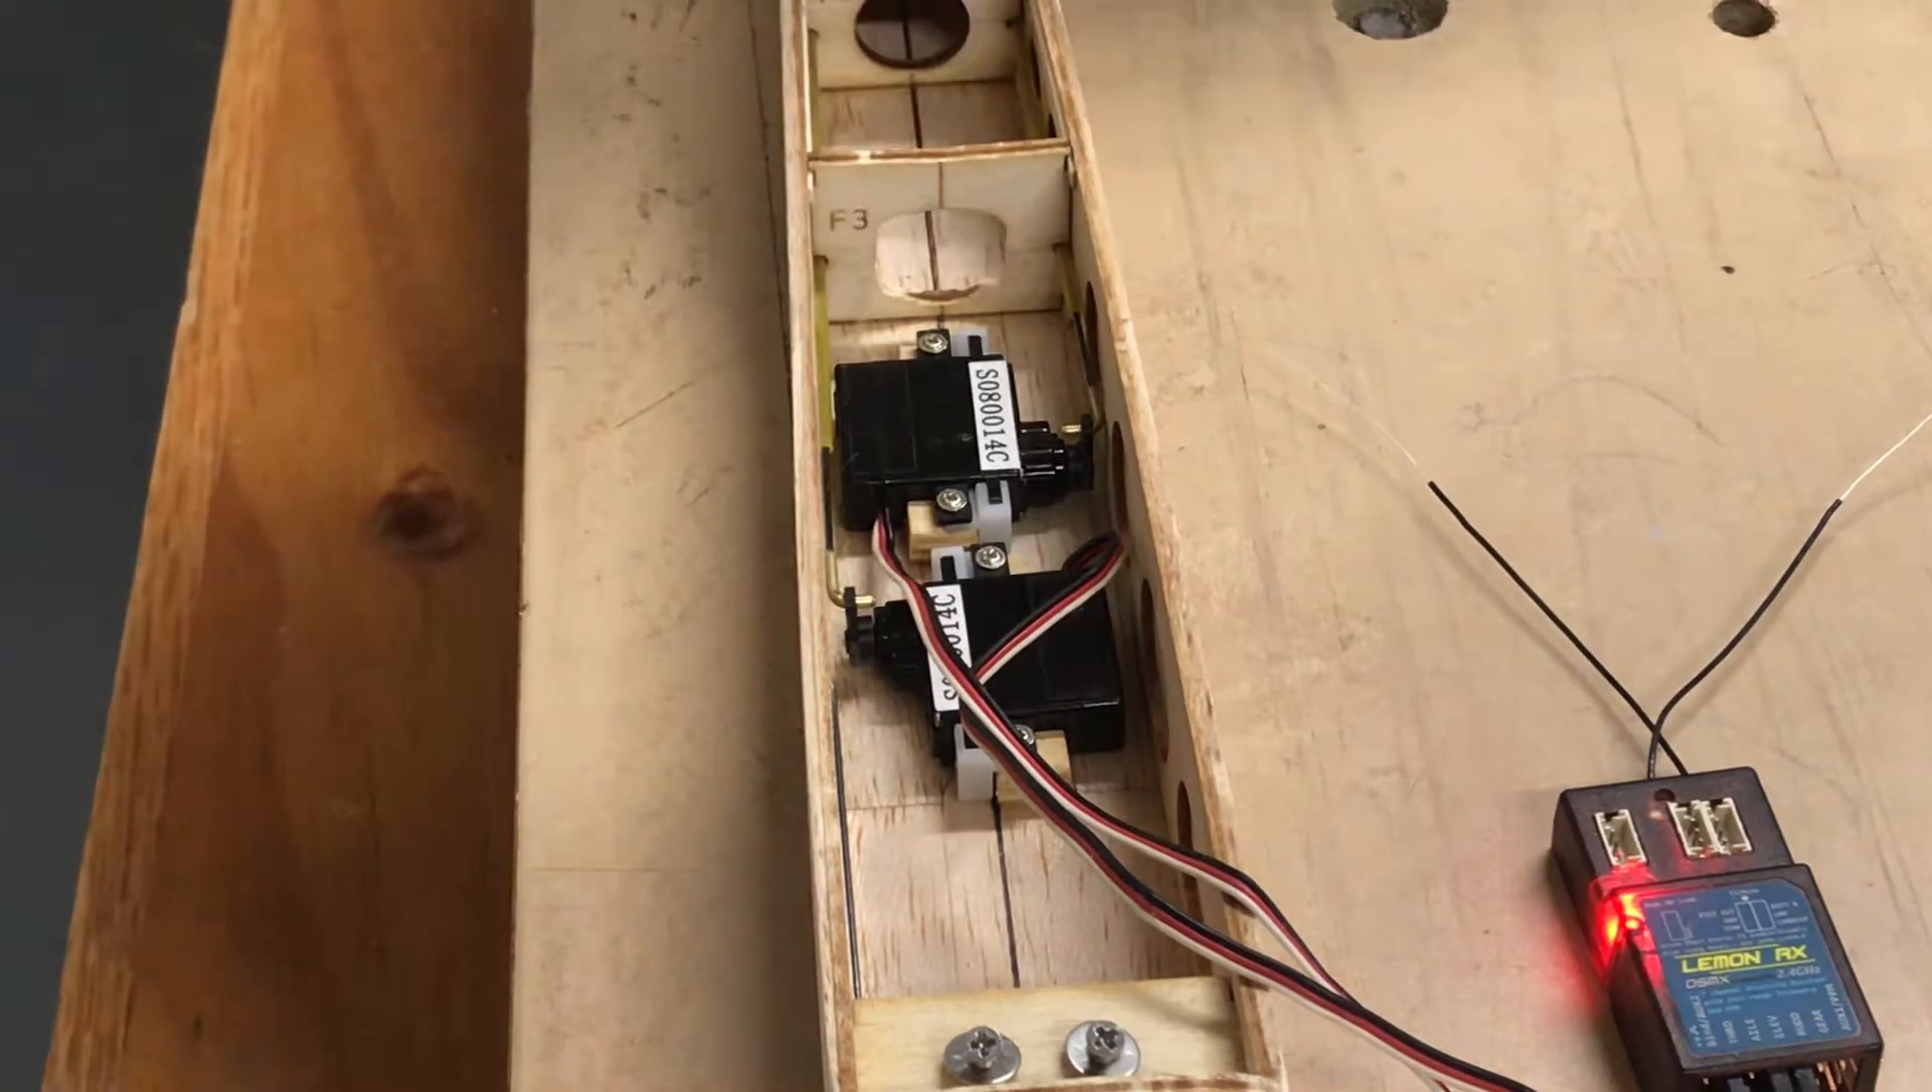Well, servos are in the fuselage now.